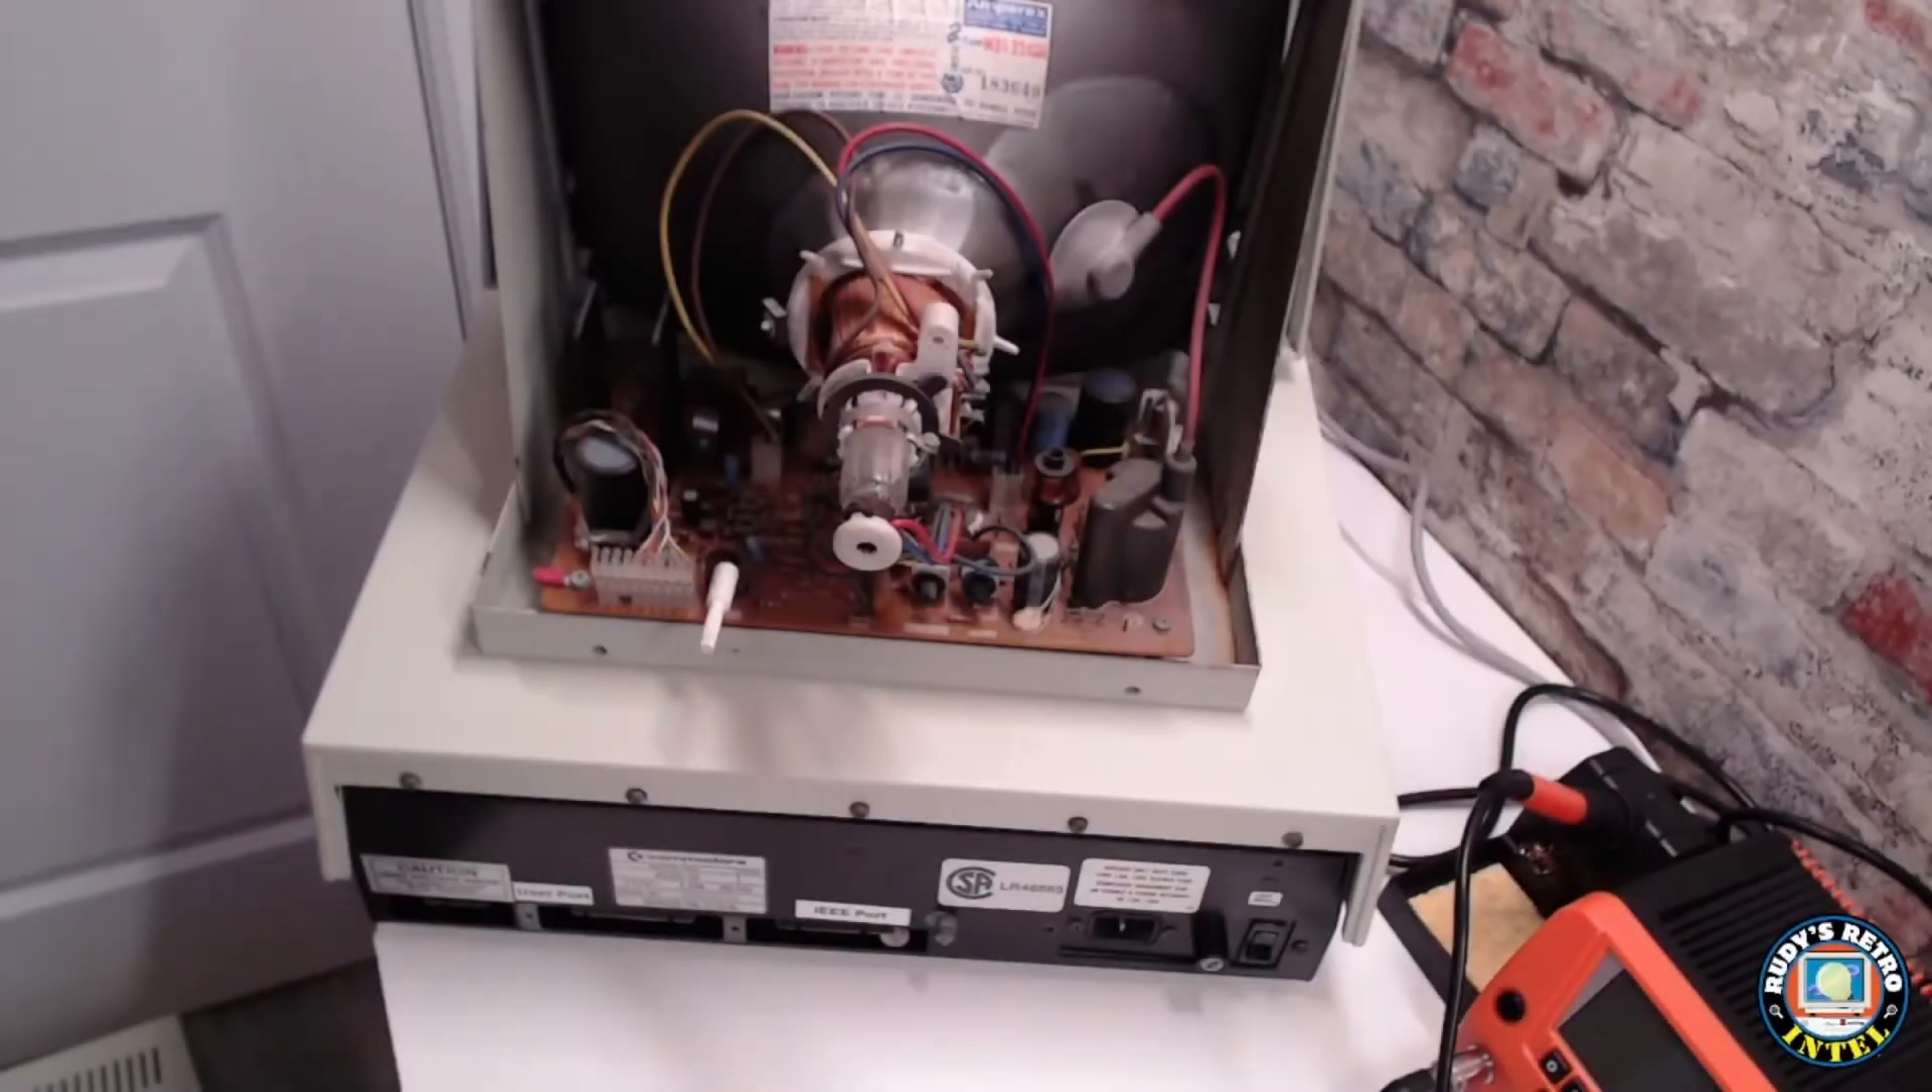Now that the back of the monitors off we can start discharging.